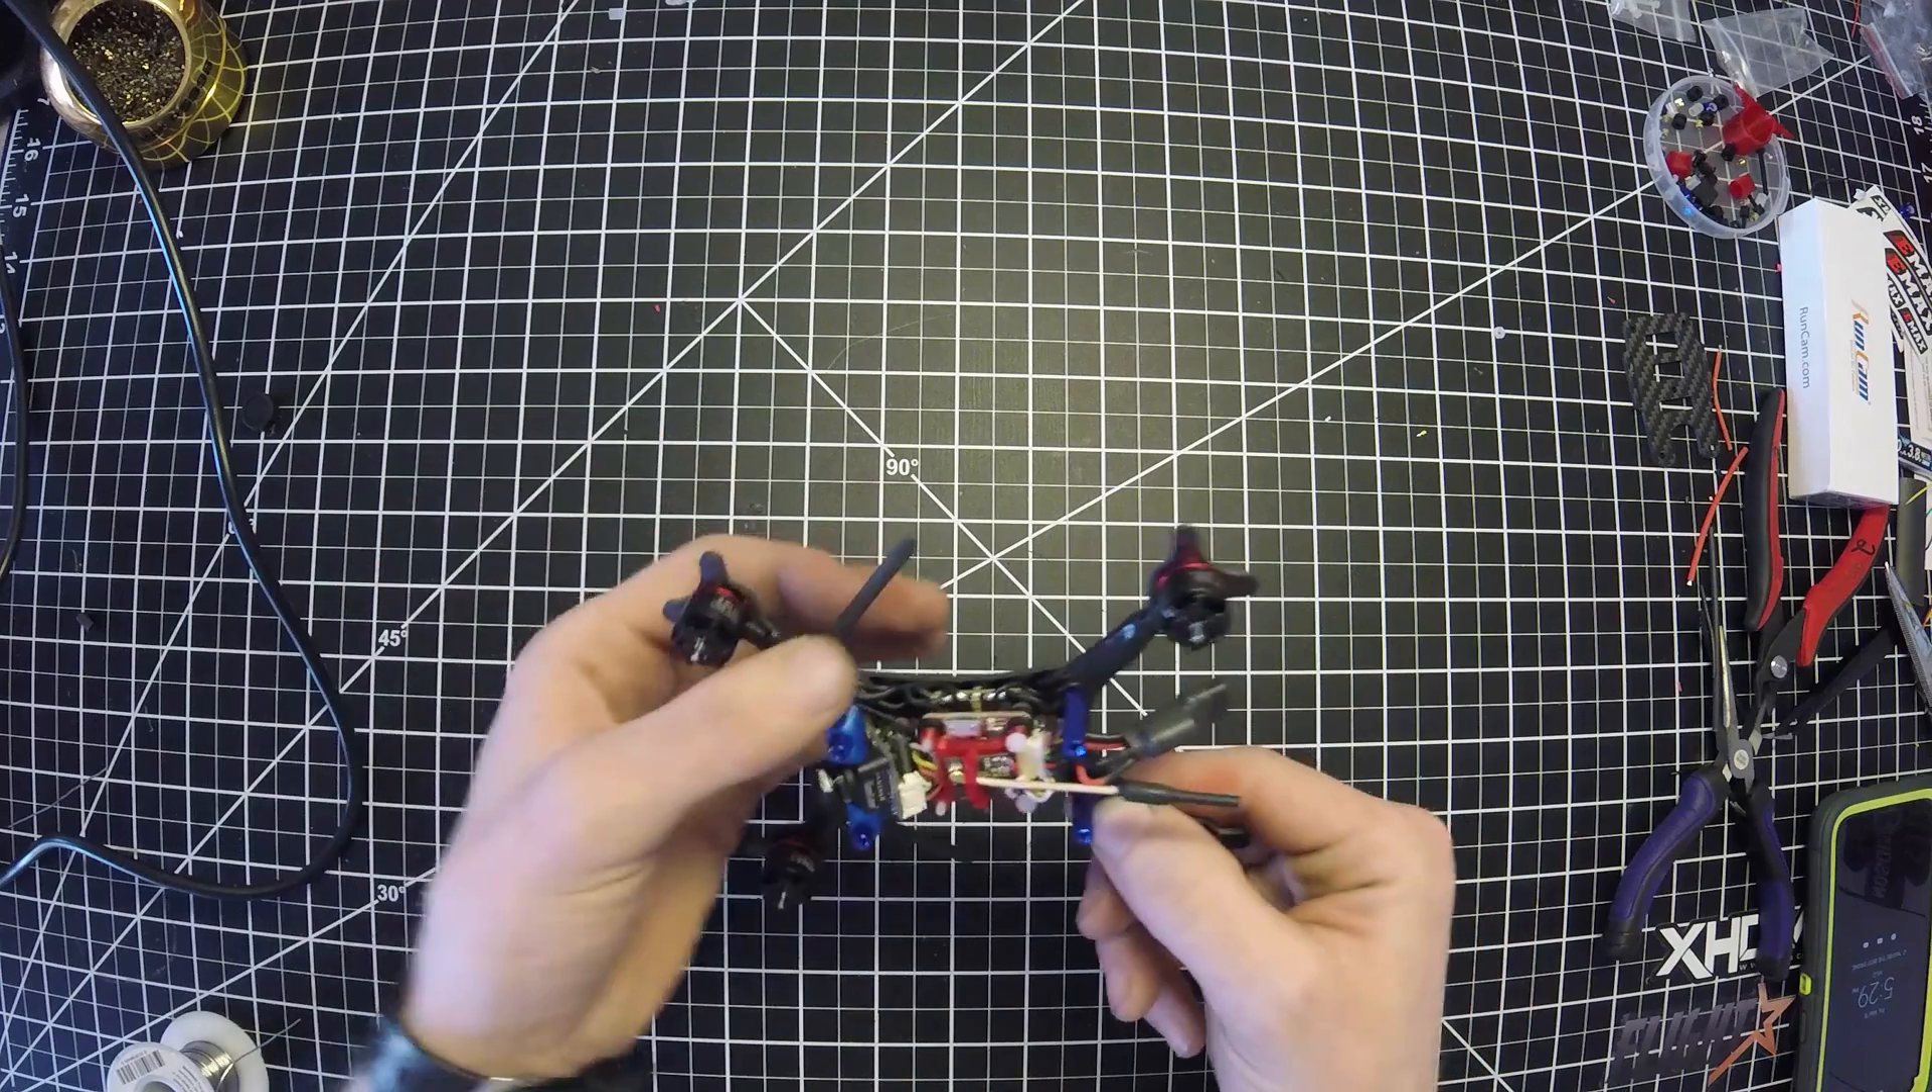All right, this is the finished product without the top plate on.